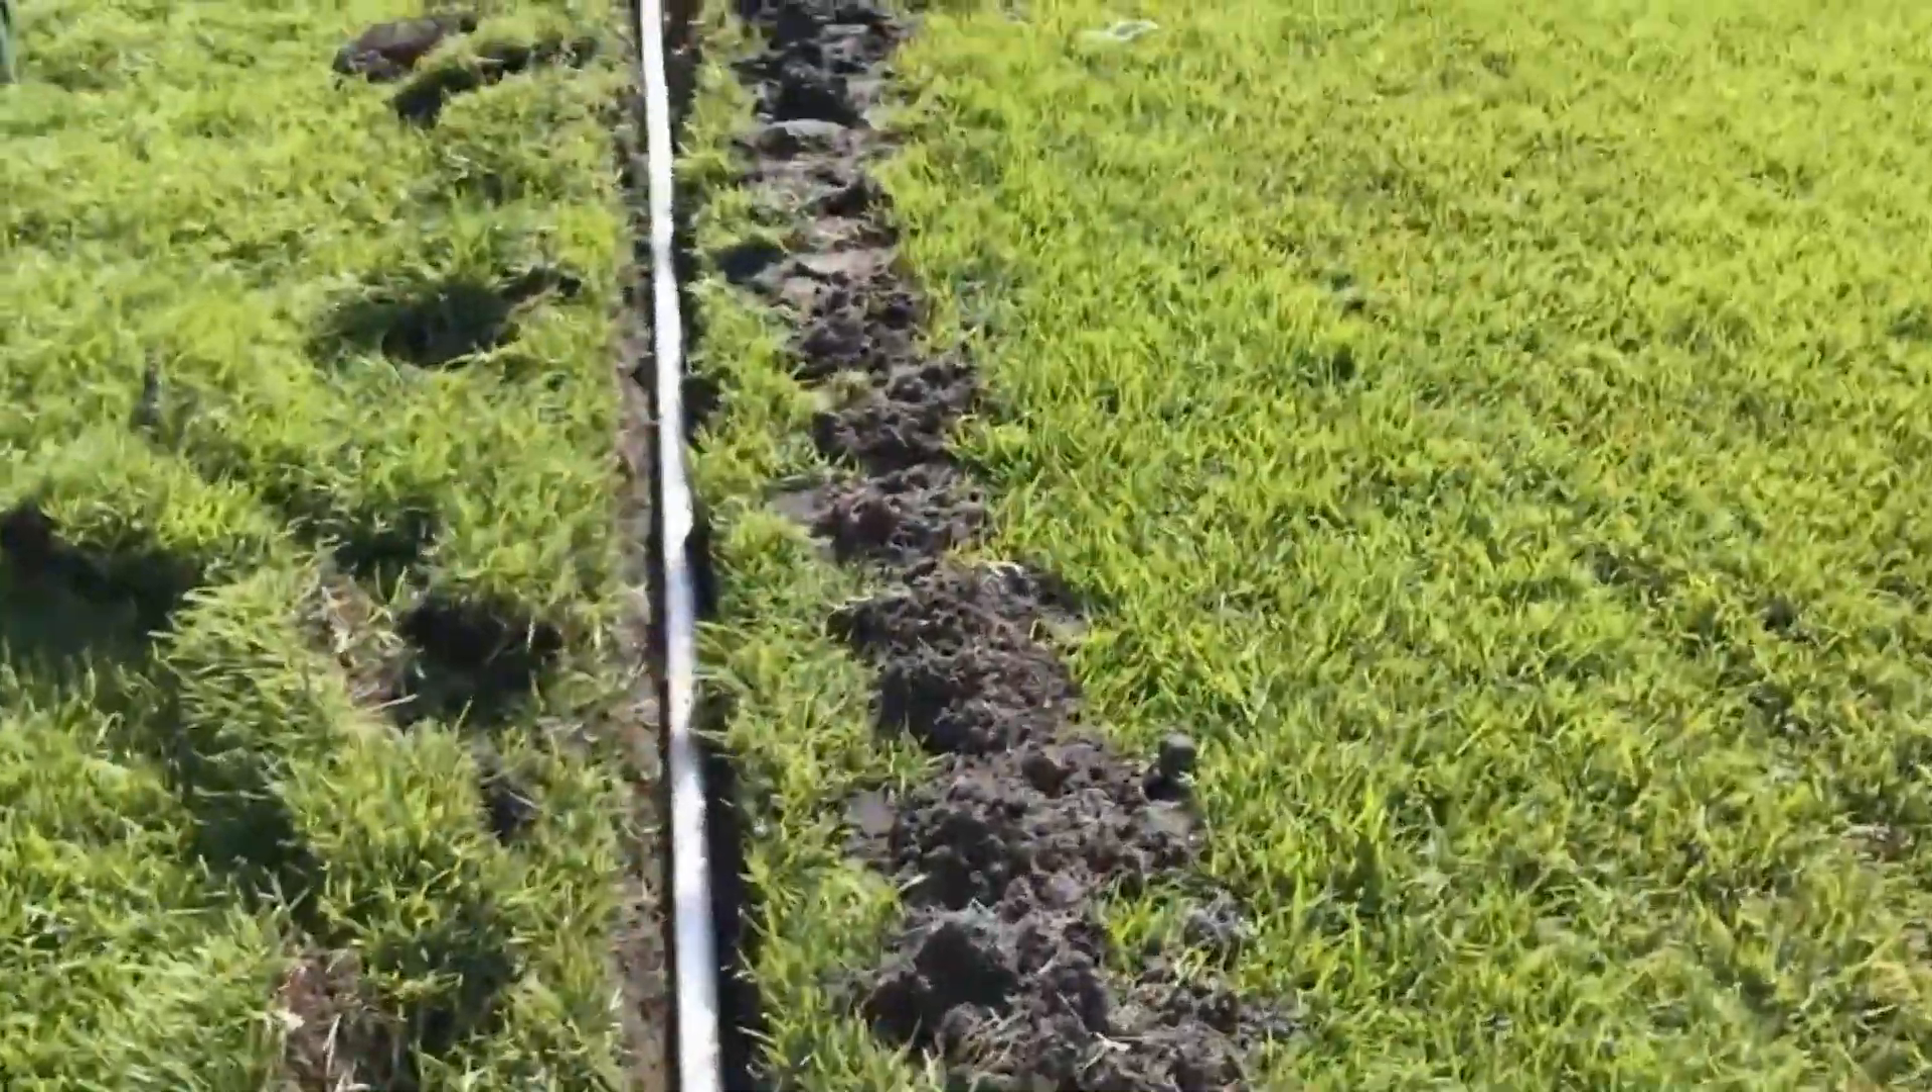Okay so we have our discharge trench excavated. Line's just laying down there right now. We're going to hook our couplings up glue all that together.